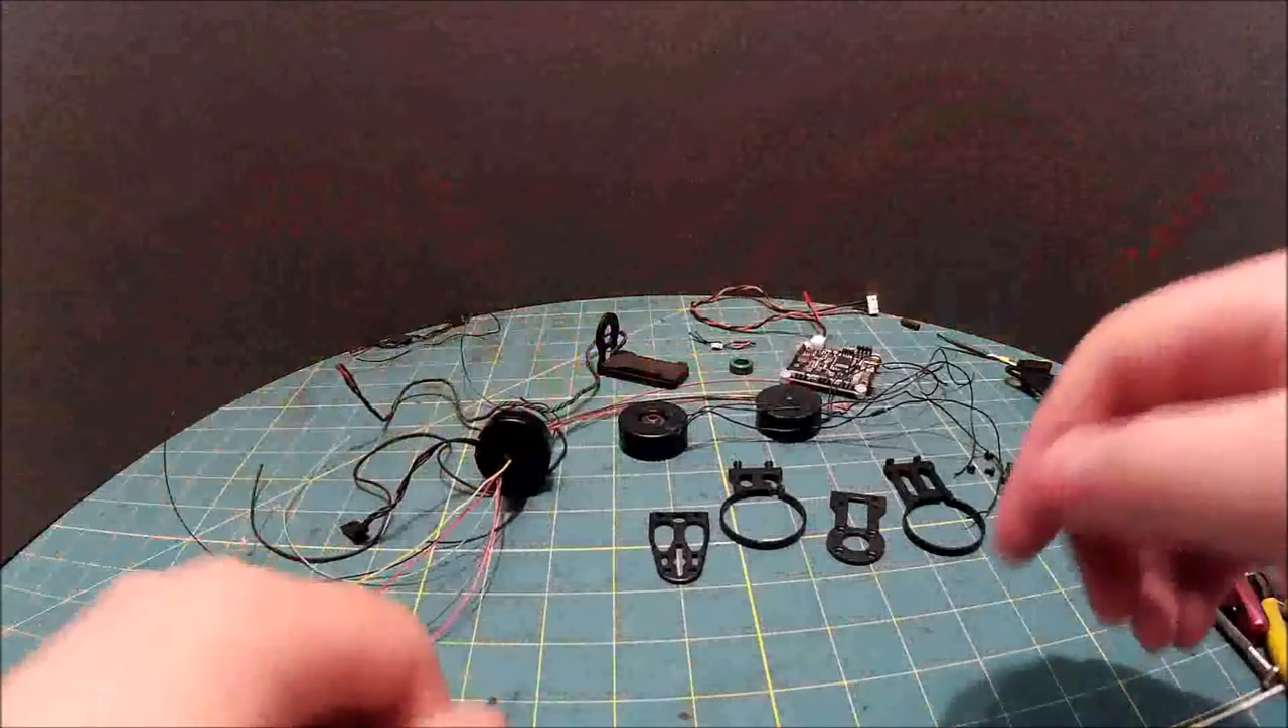That's the Storm 32 three axis GoPro gimbal stripped down complete.